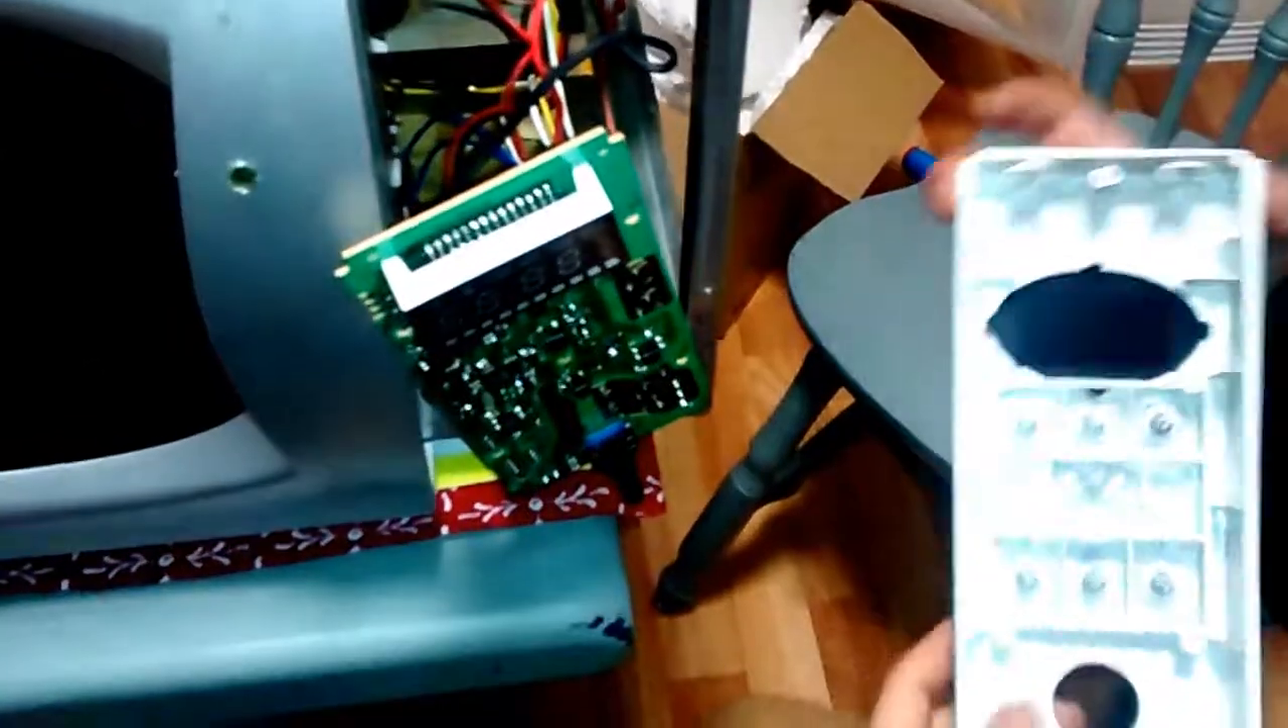So now i've taken the control board from this housing.